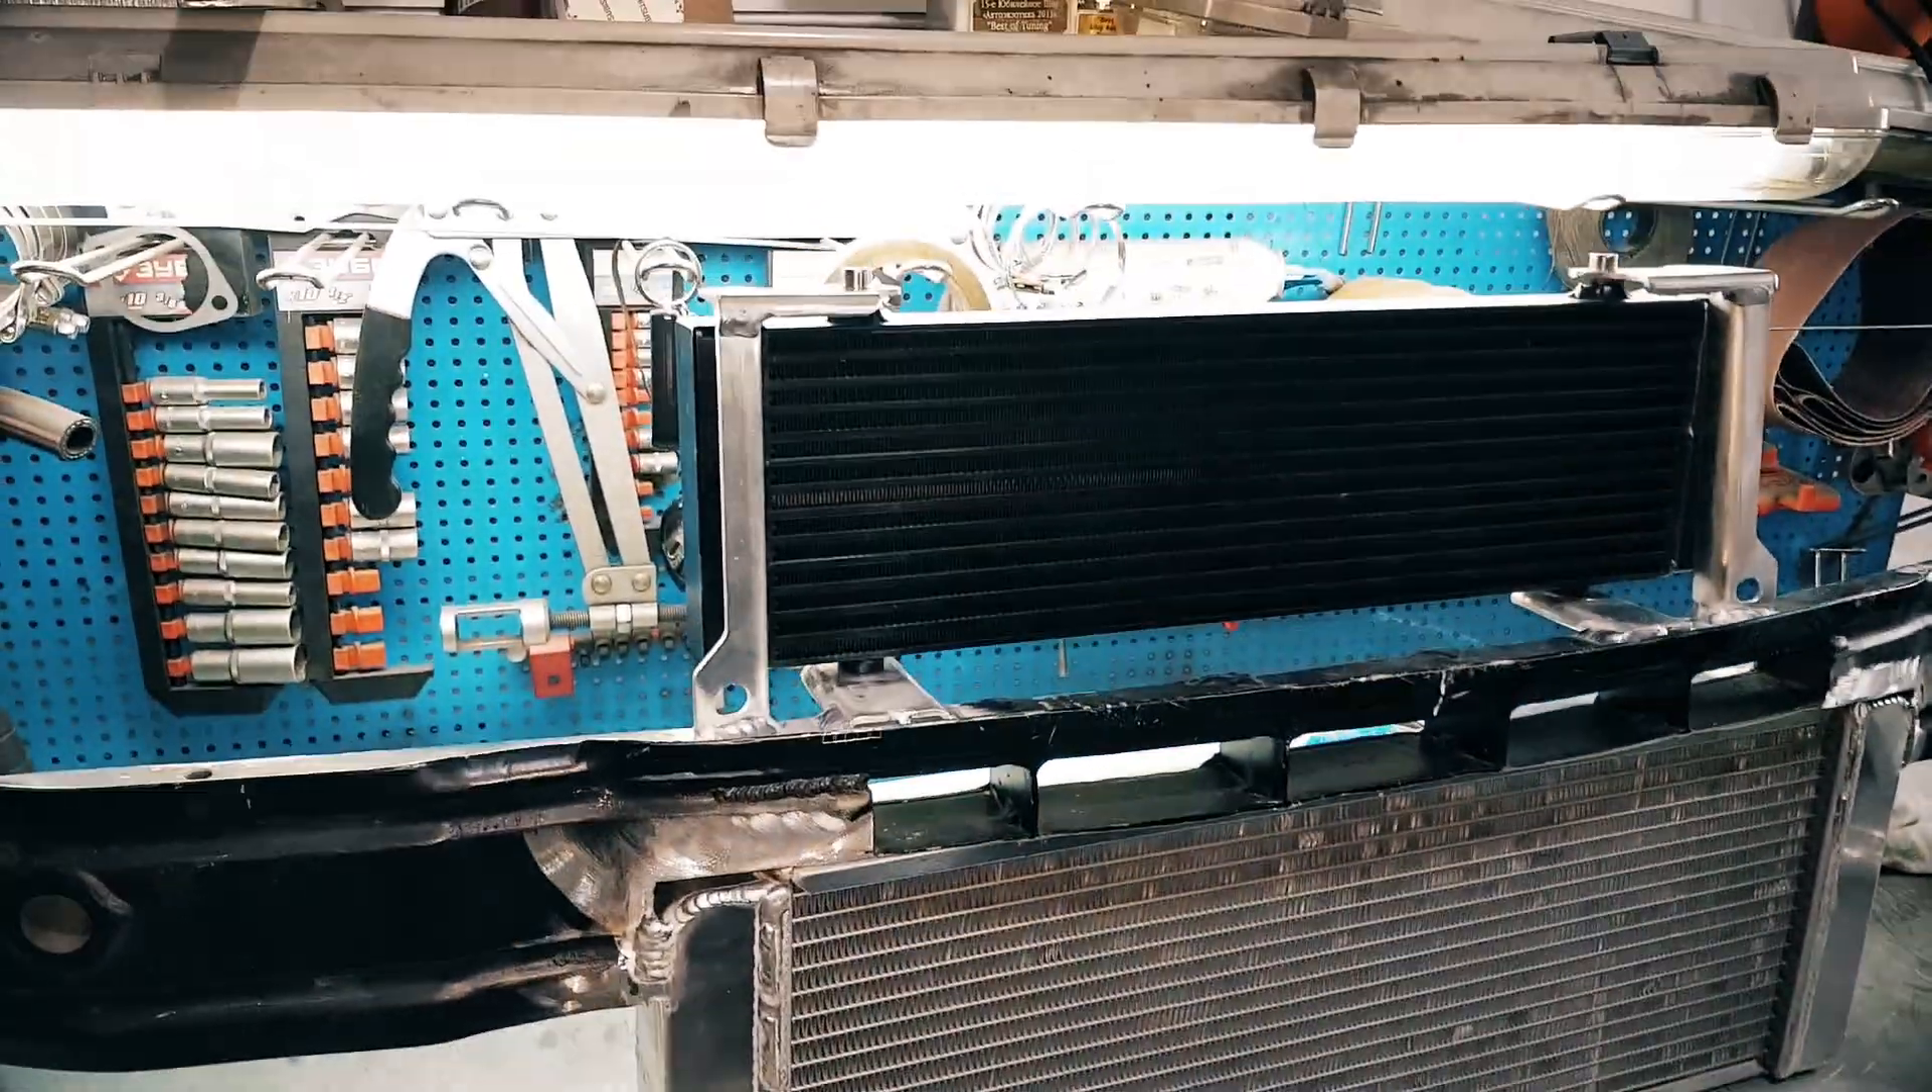Компактно установлен радиатор масляный и радиатор водяного охлаждения.